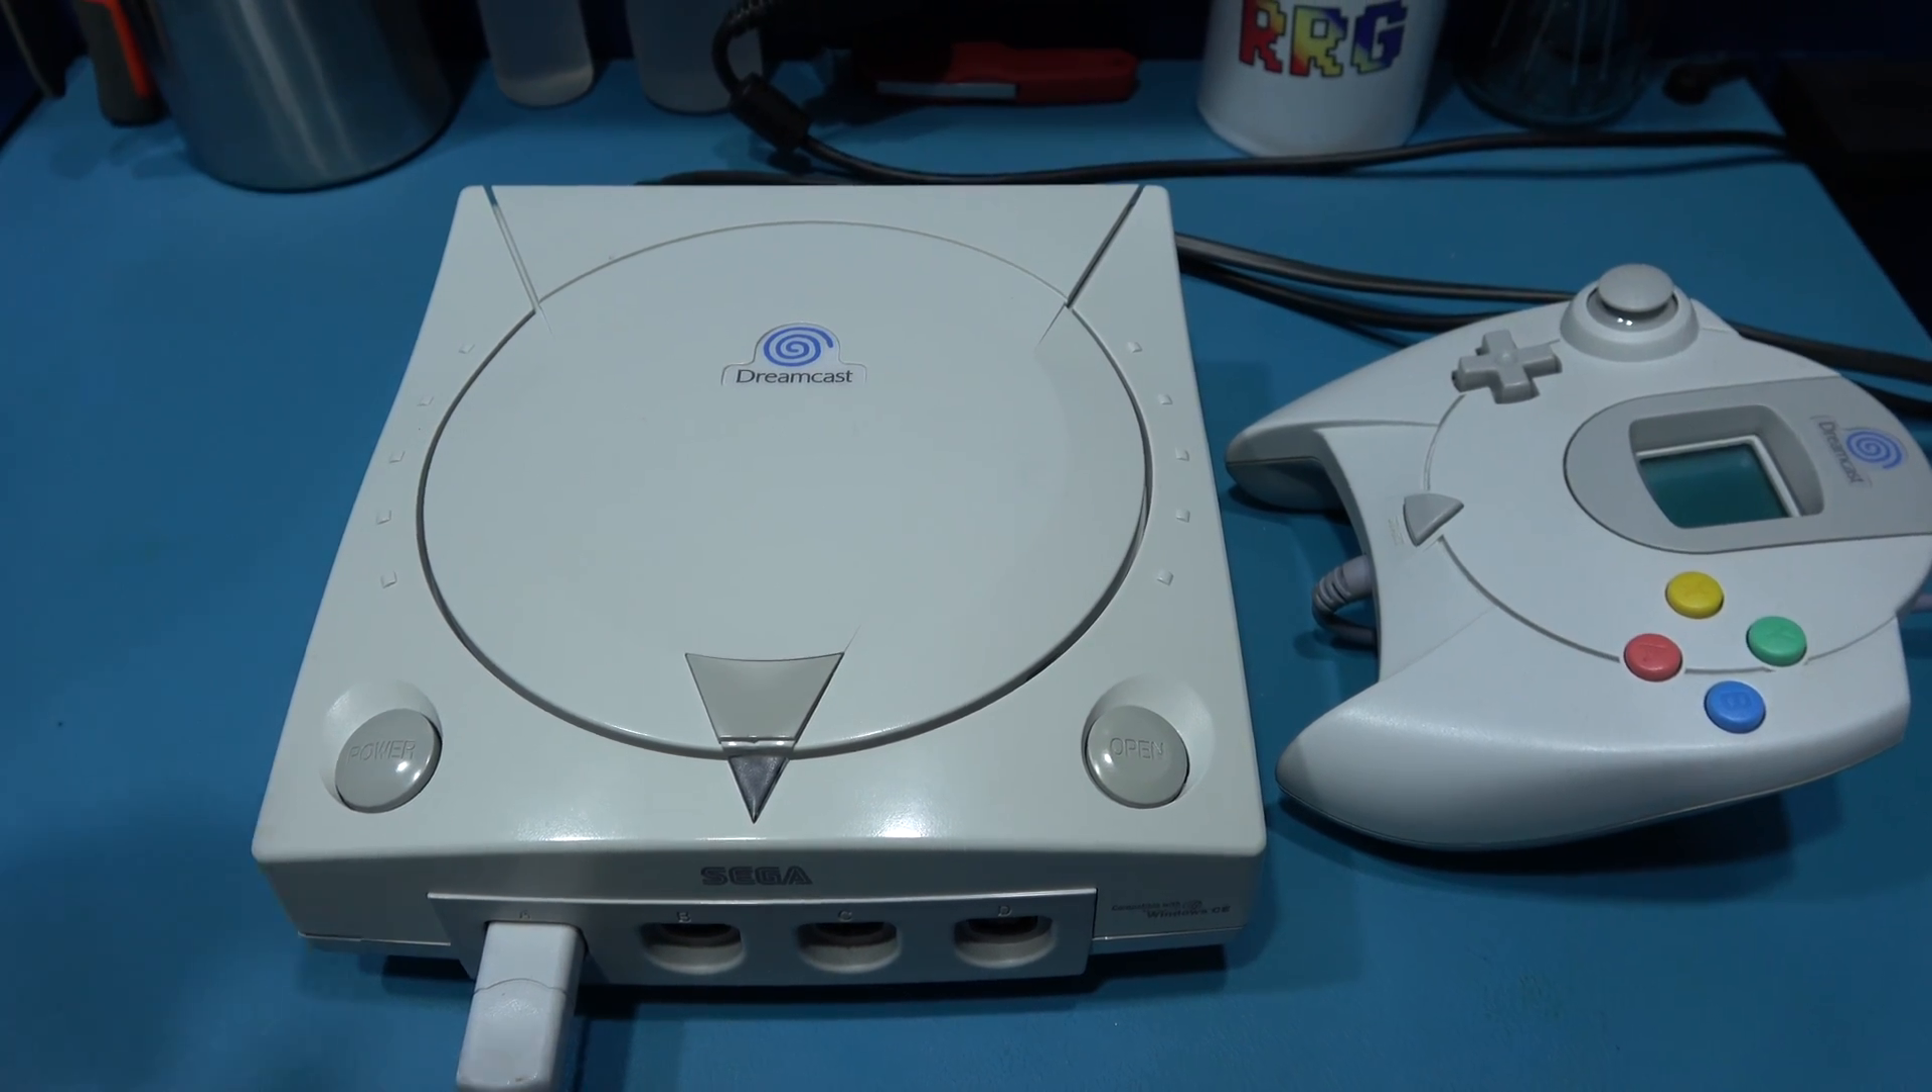As you can see dreamcast is all back together now.